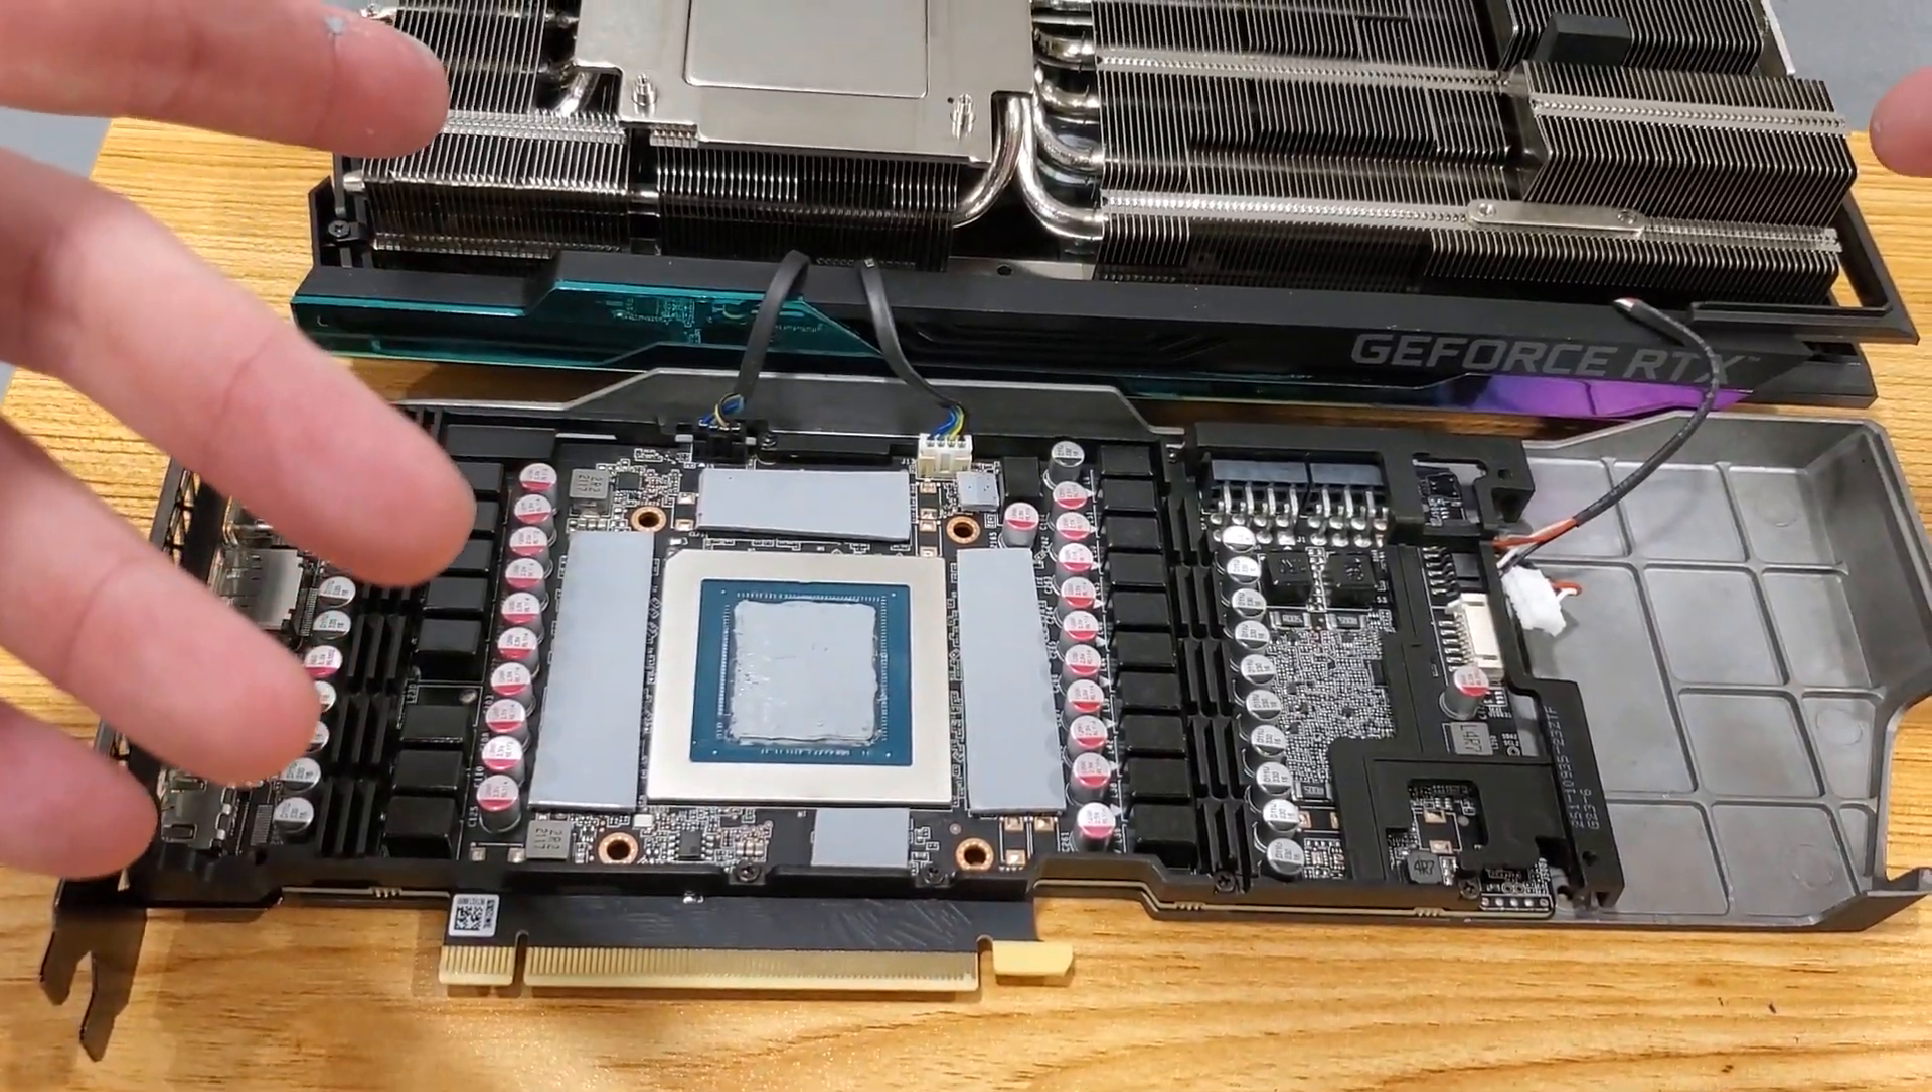Now that we have all the thermal pads and thermal paste reapplied, we now have to reassemble it.